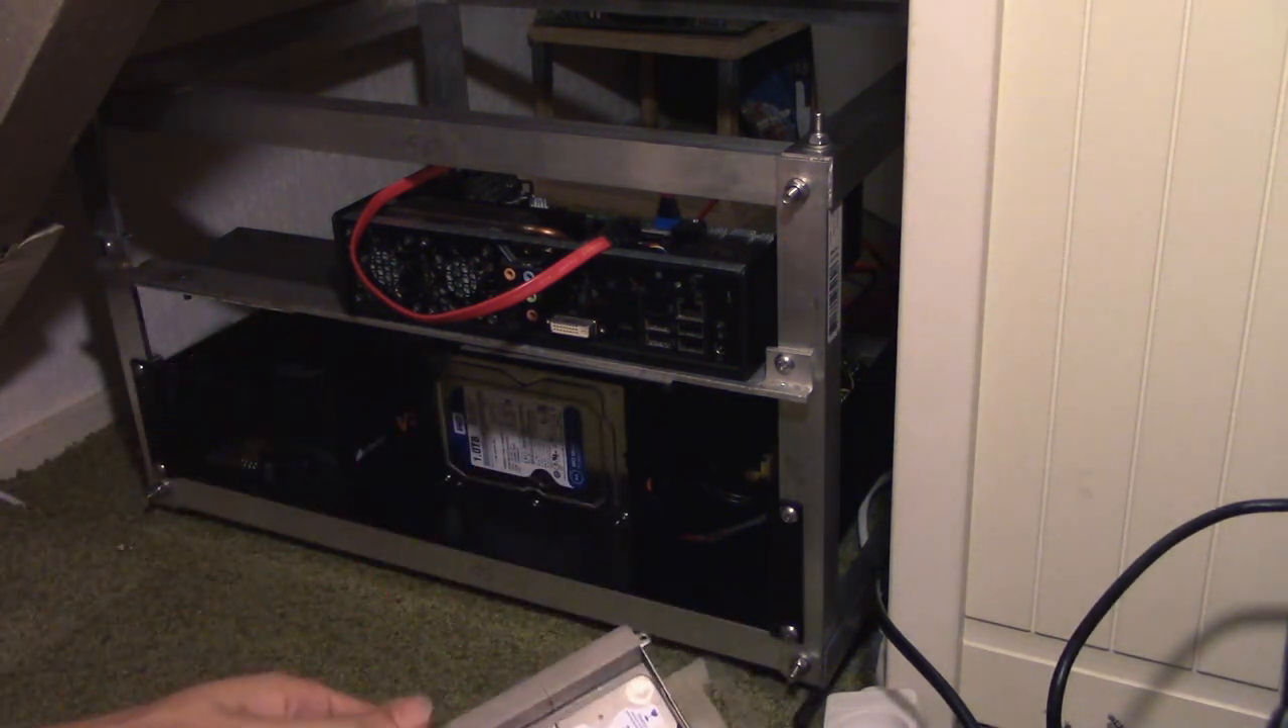And then, I also need the hard drive for it, because the hard drive of this server is not actually inside this server. So we need to put it in here.